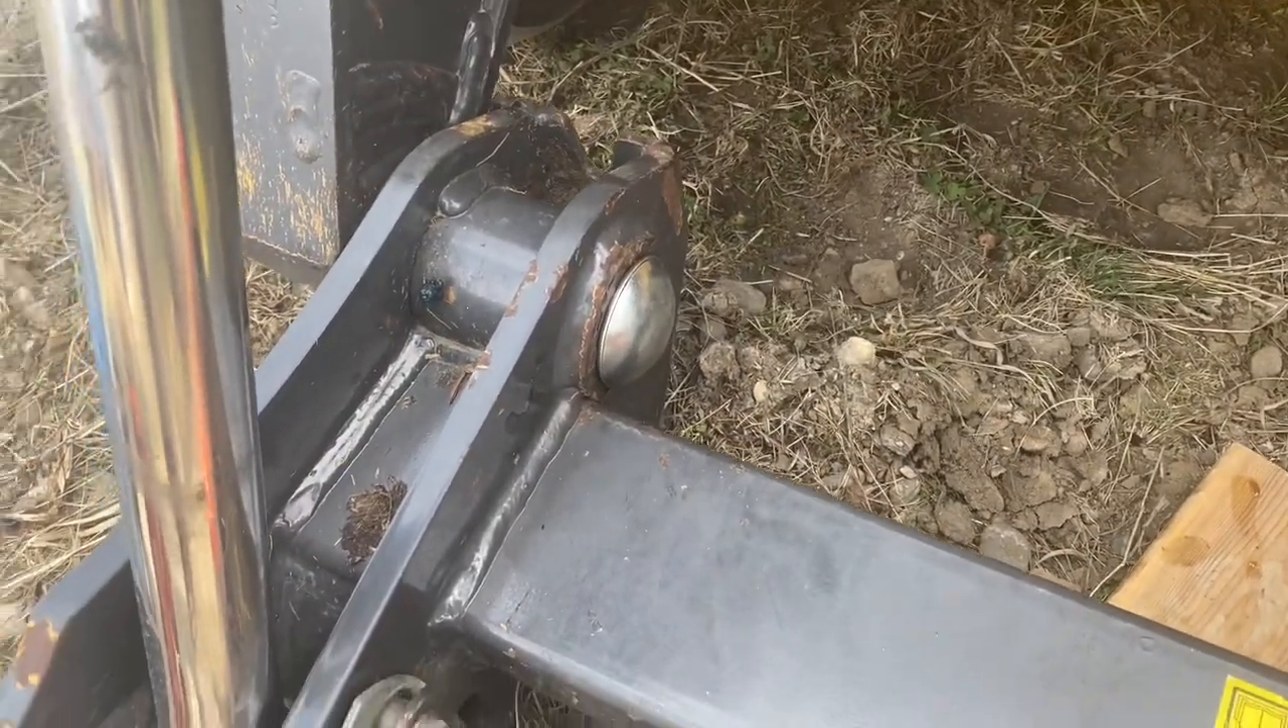Dust caps are on.